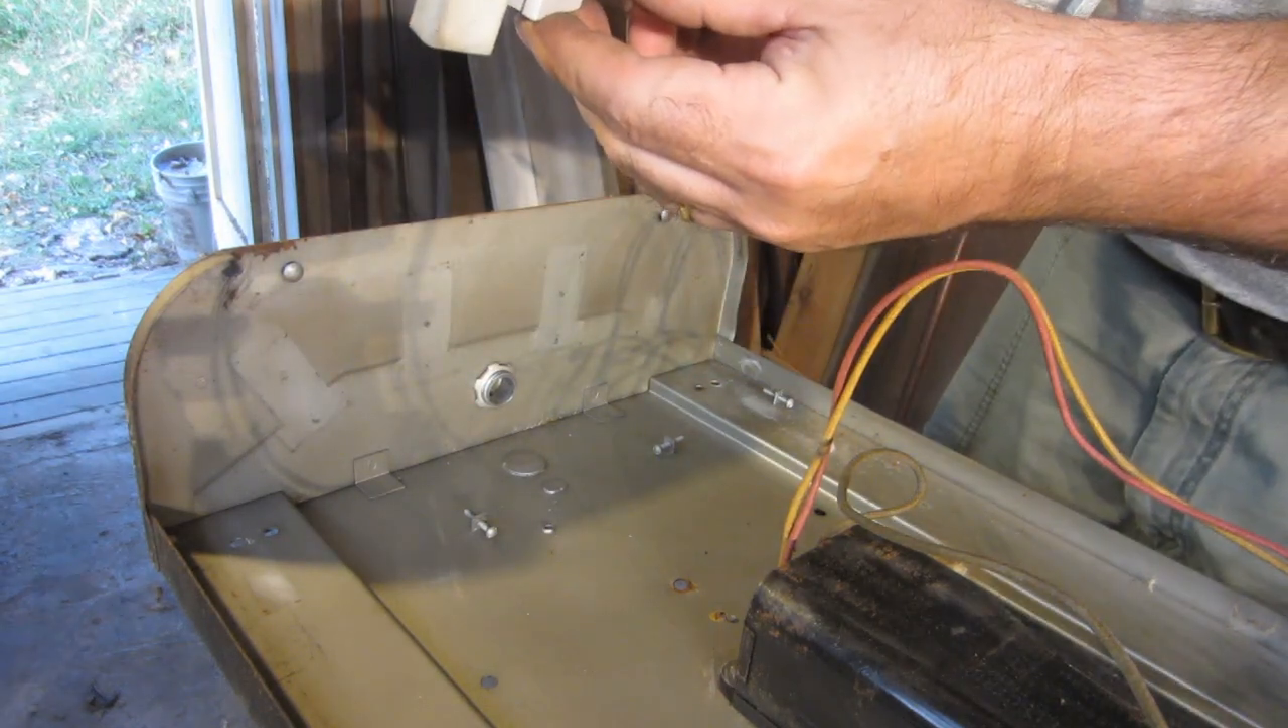I still have to put the wires In the bottom here.